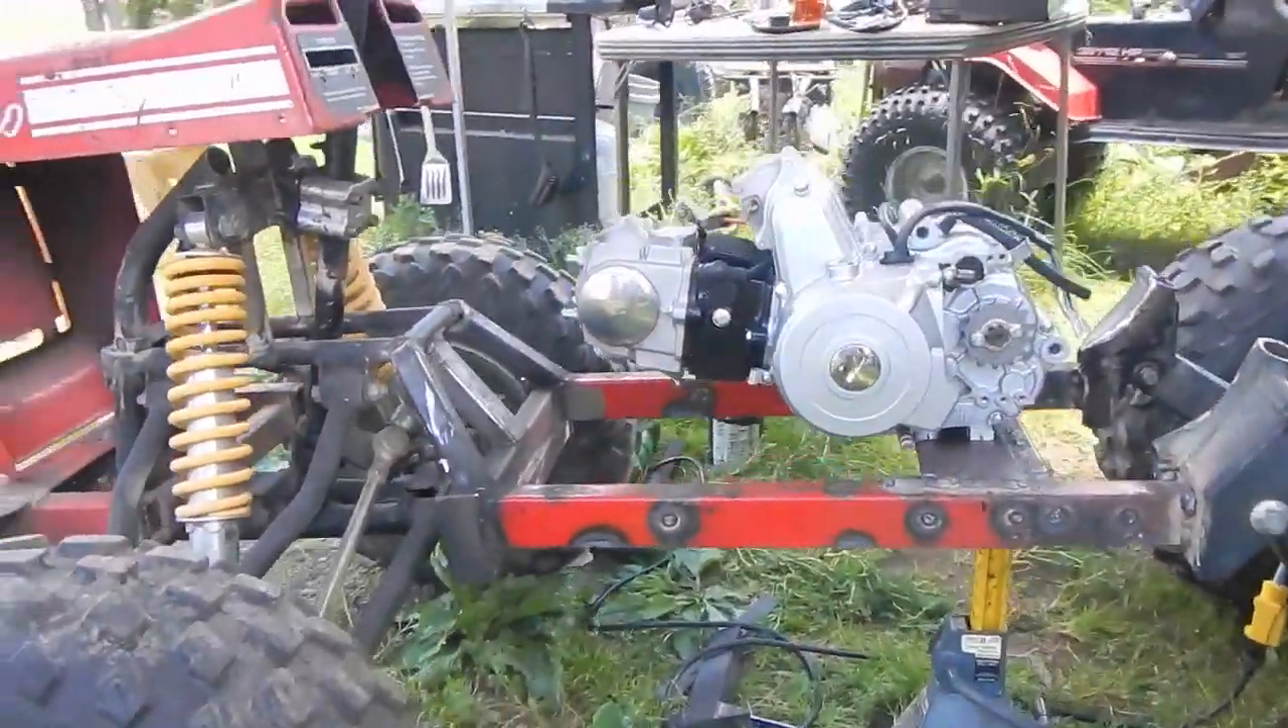There we go engine is mounted It looks so tiny on this frame.